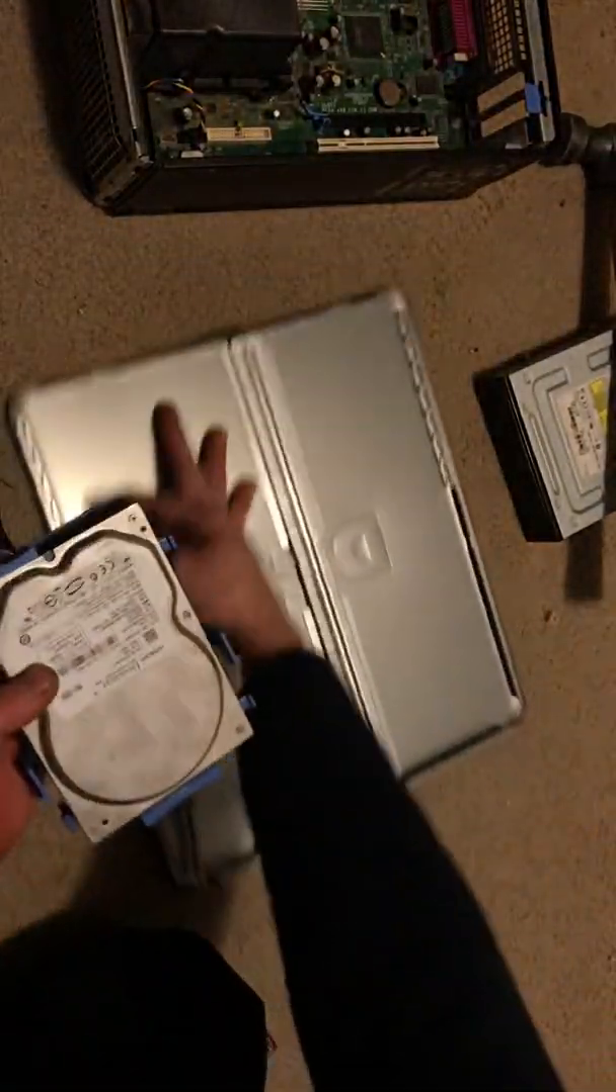Now I got my hard drive out.